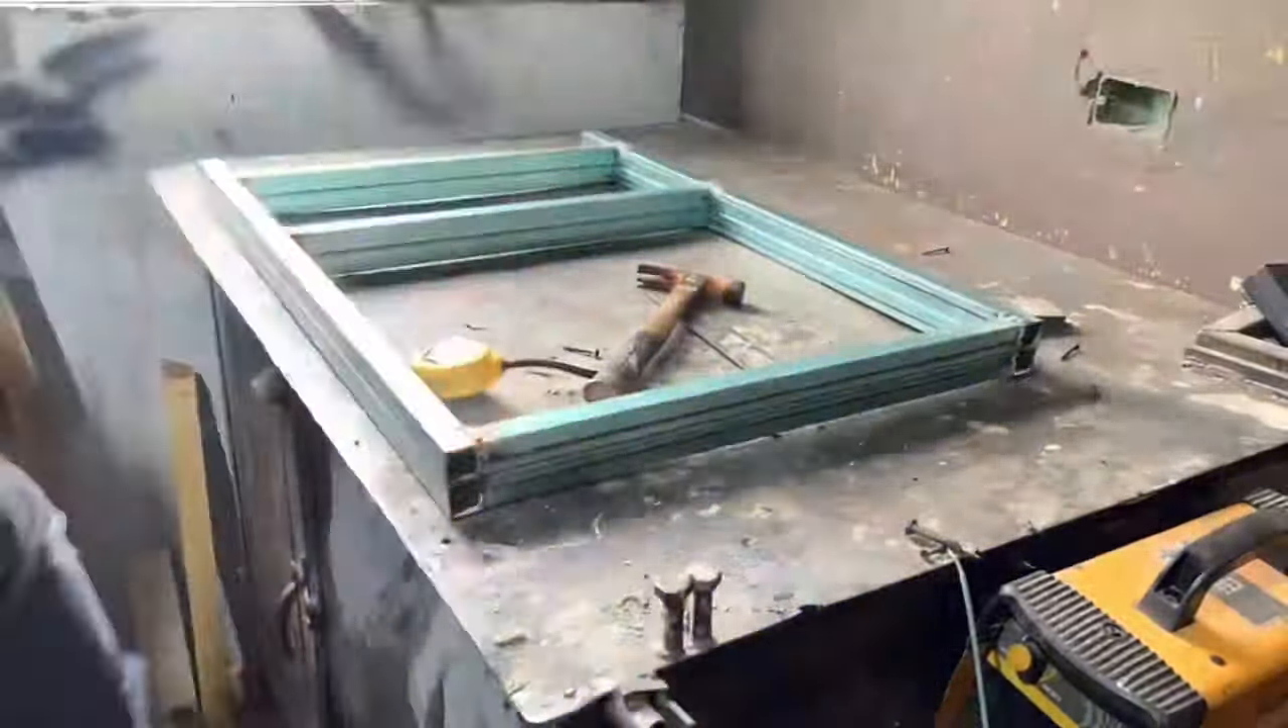Y pues aquí ya tengo armado lo que es la primera estructura.